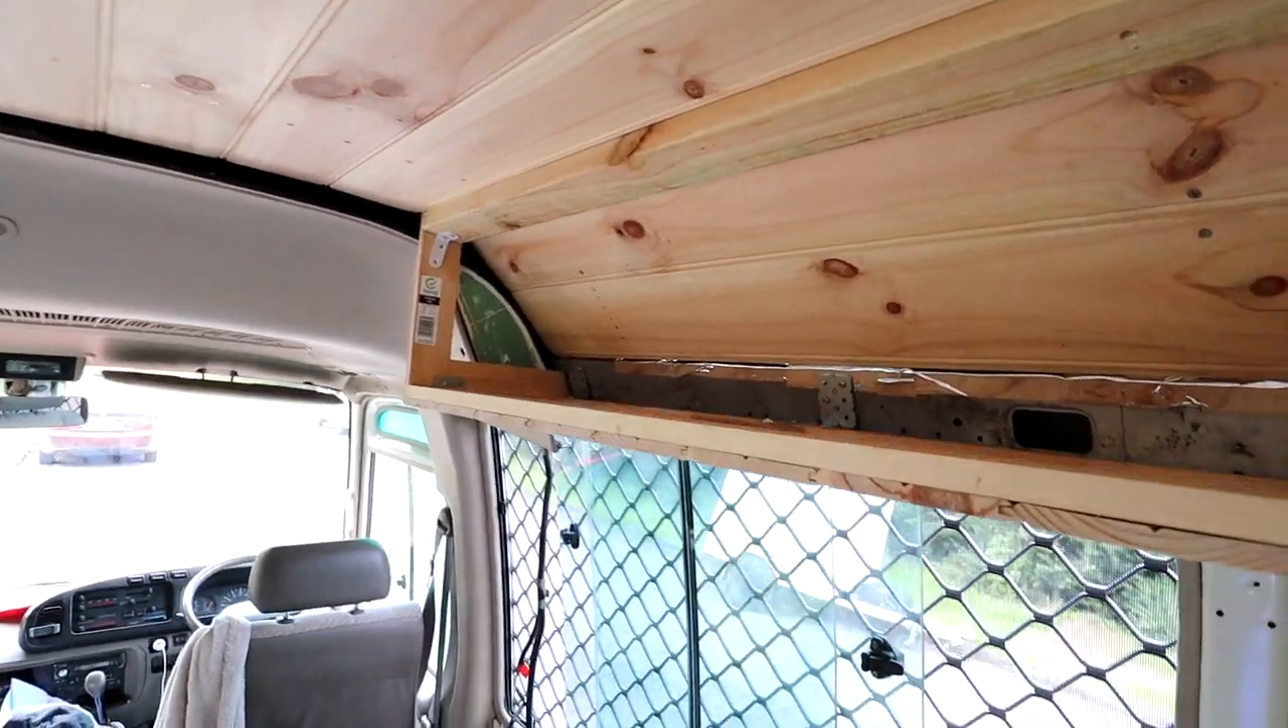We have an overhead cabinet! Minus the doors! I mean minus the doors but okay.